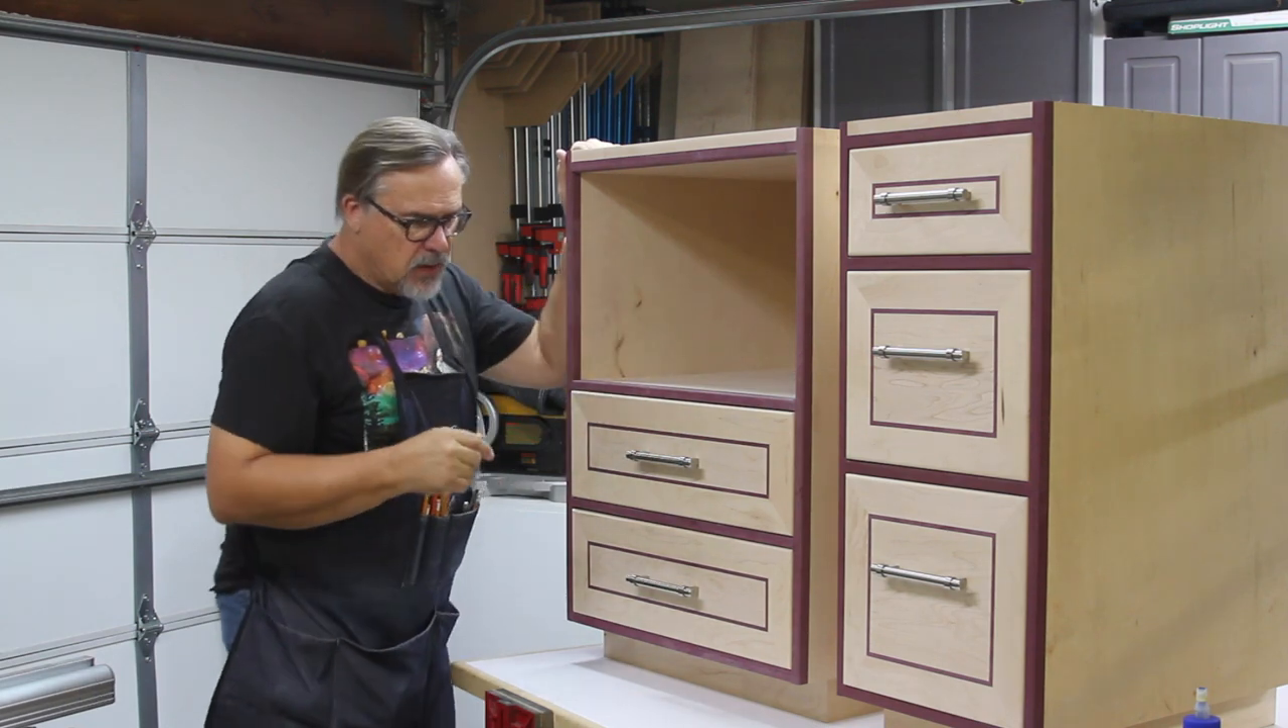And I got the drawers all installed here.